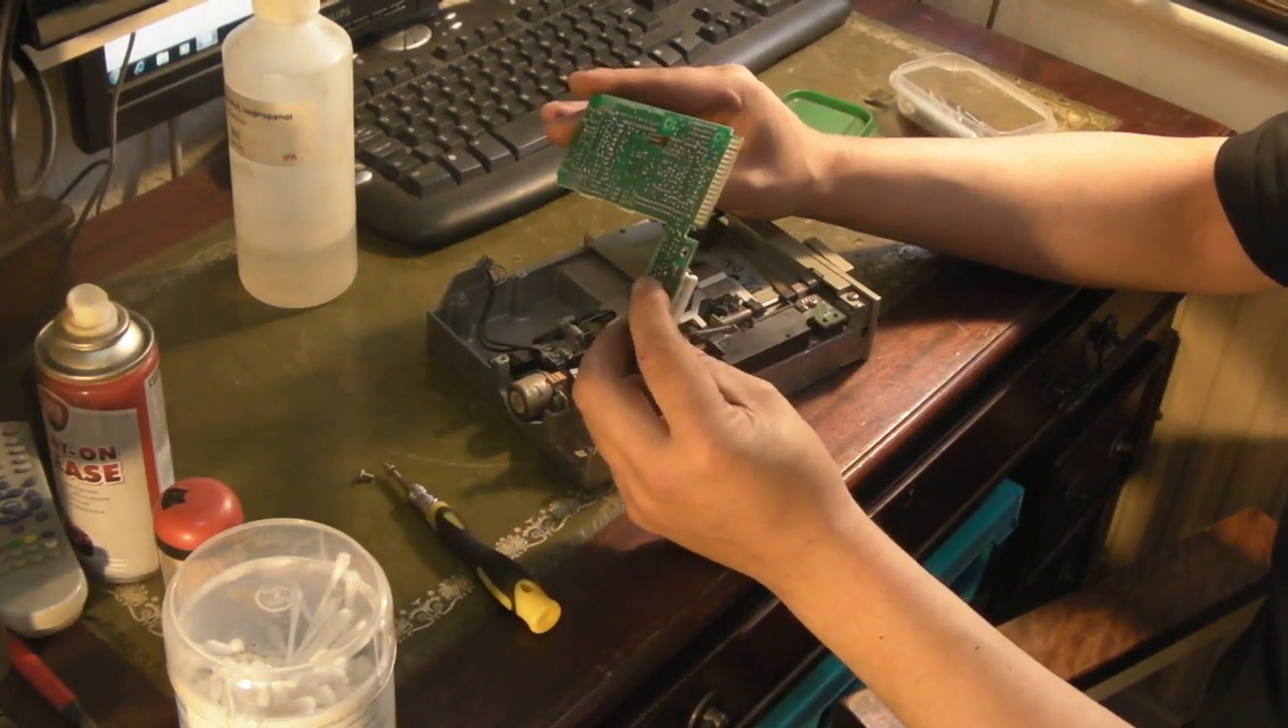Okay we've got the main board out.